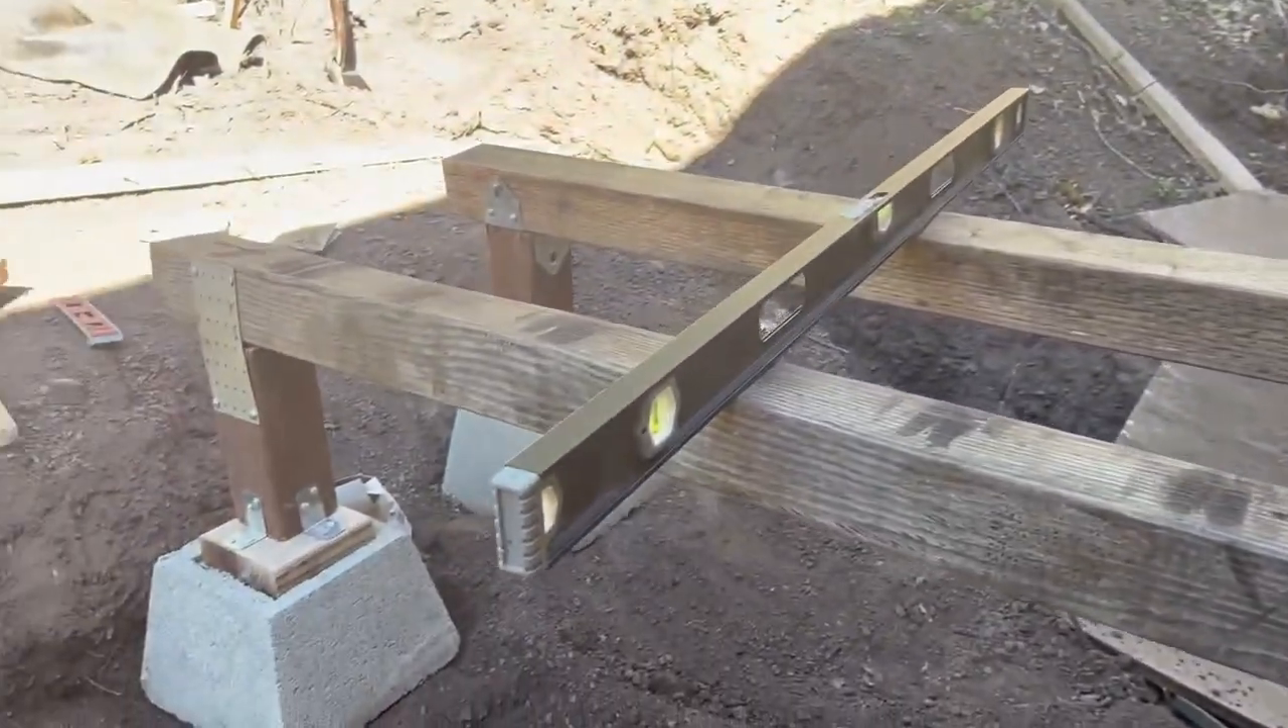So I have set the two outer piers and attached the 4x4s here to my platform.